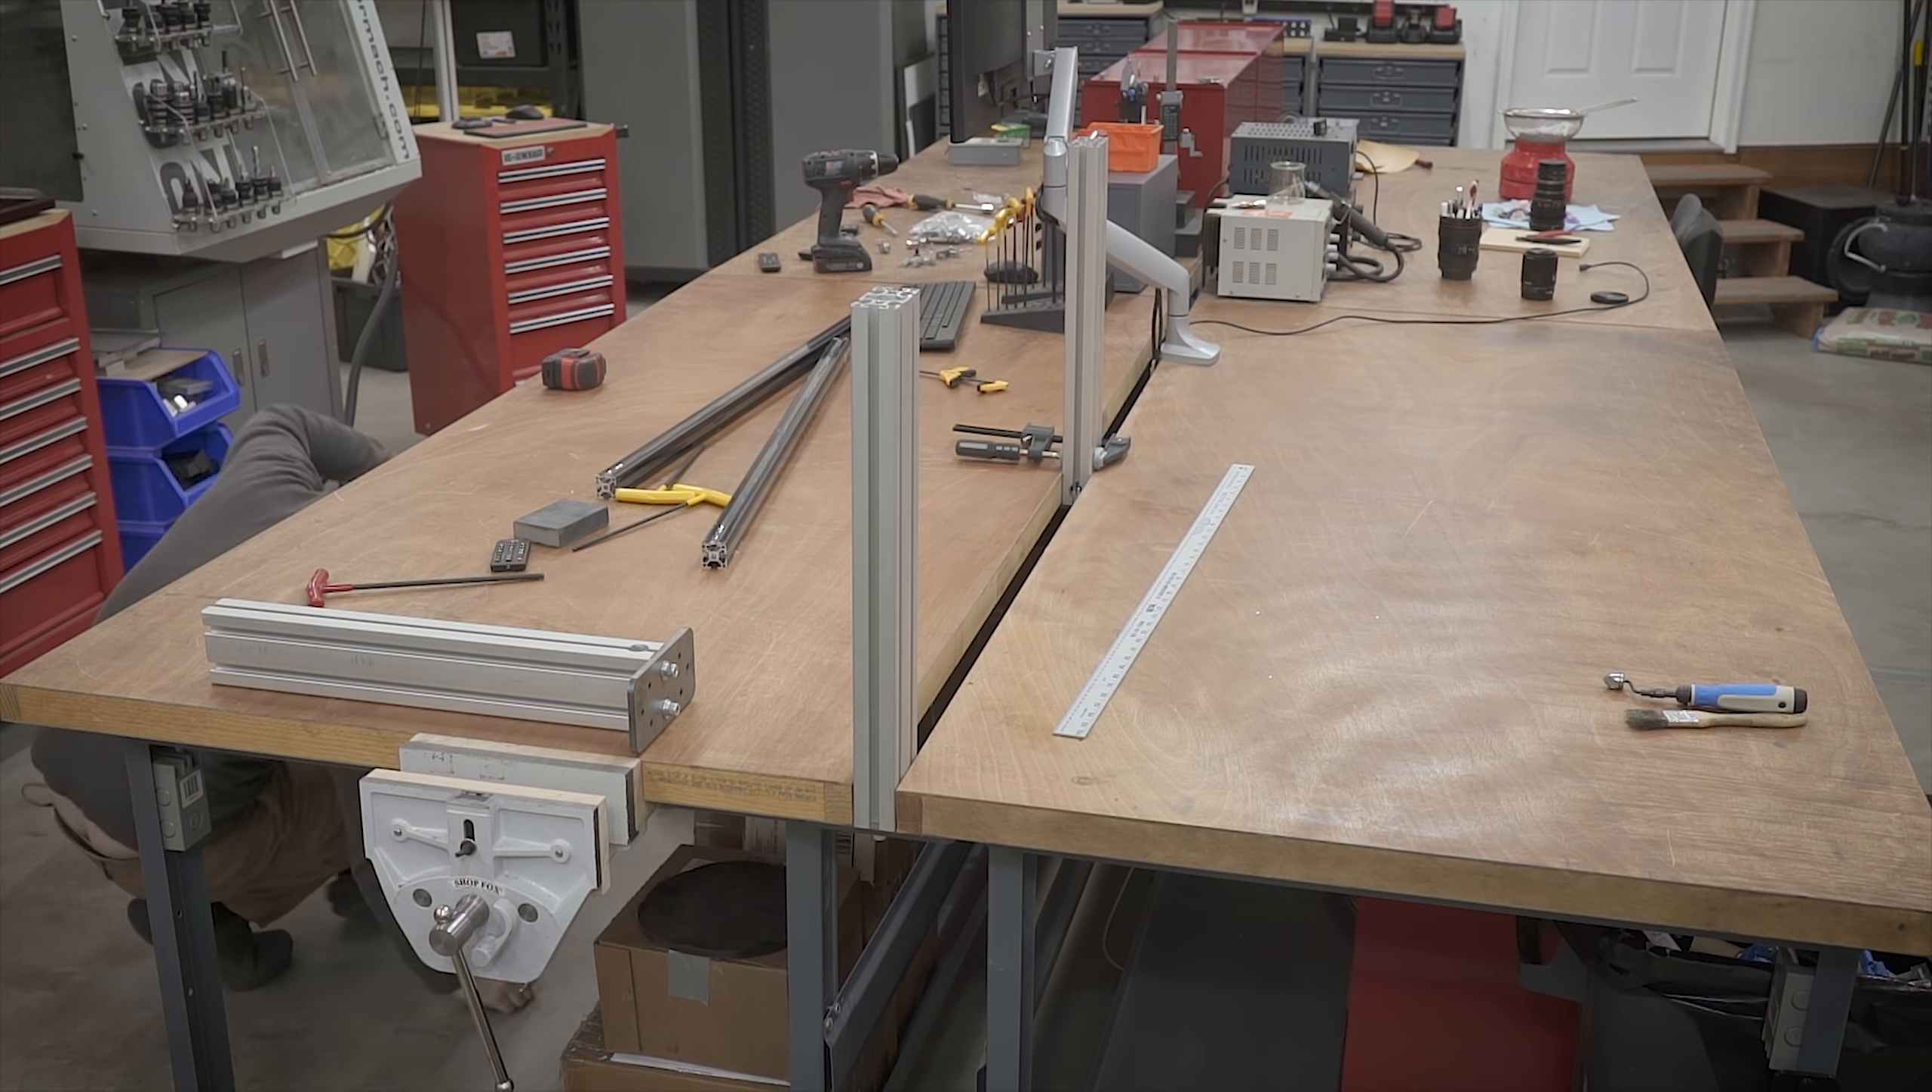I actually scooched the workbenches together so that there was a very very tight fit.